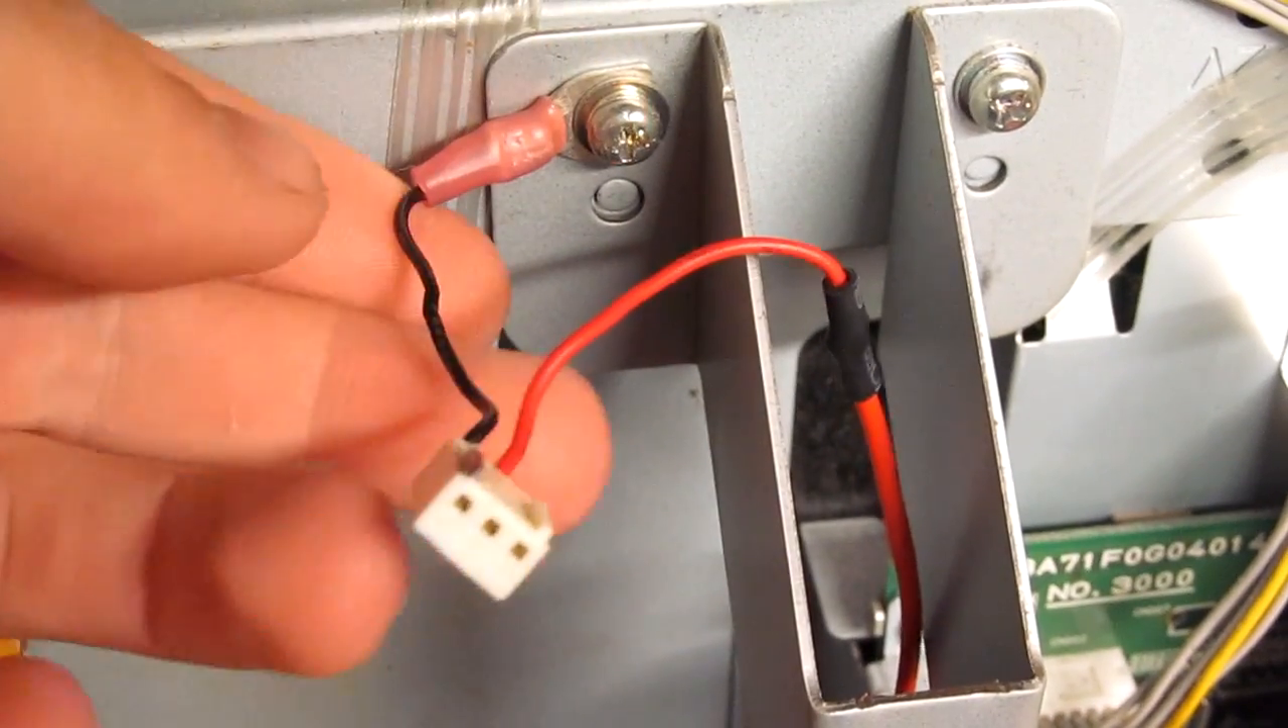Because the TV grounds the negative side of the power supply to the chassis, I just used the spade terminal, clamped it with this screw, and there's the ground for the fans.